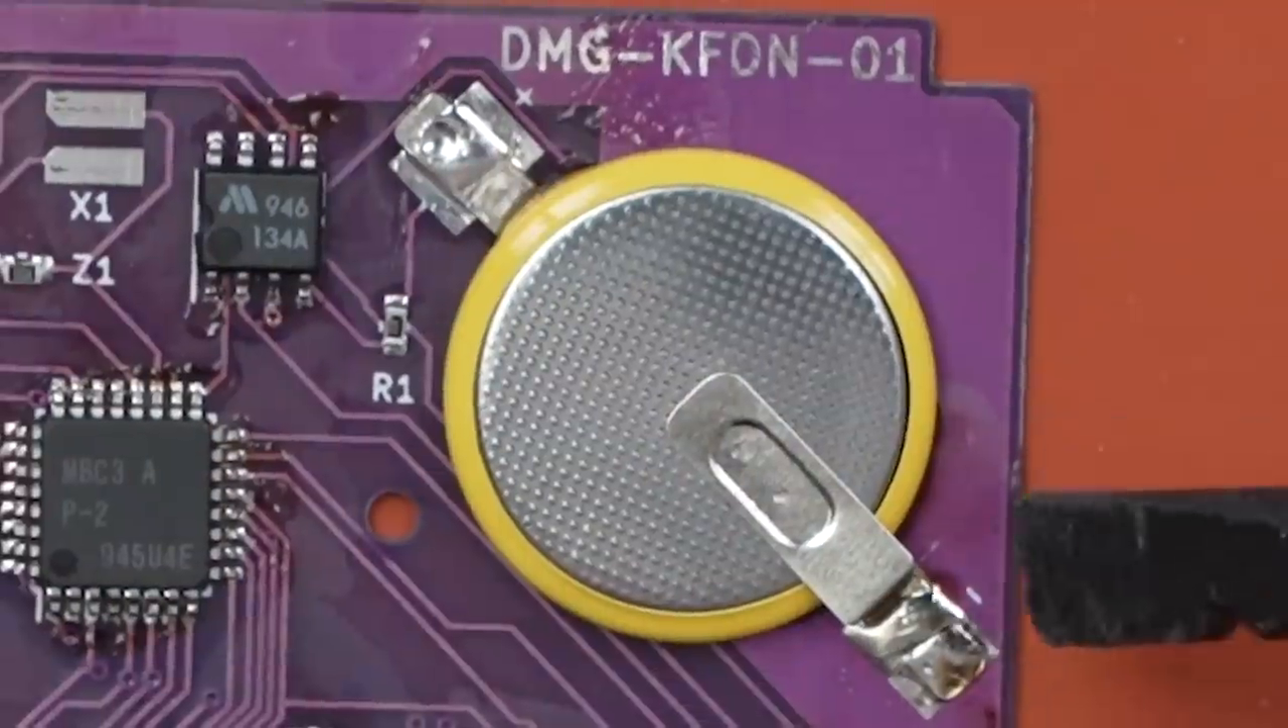Now we have the battery installed.